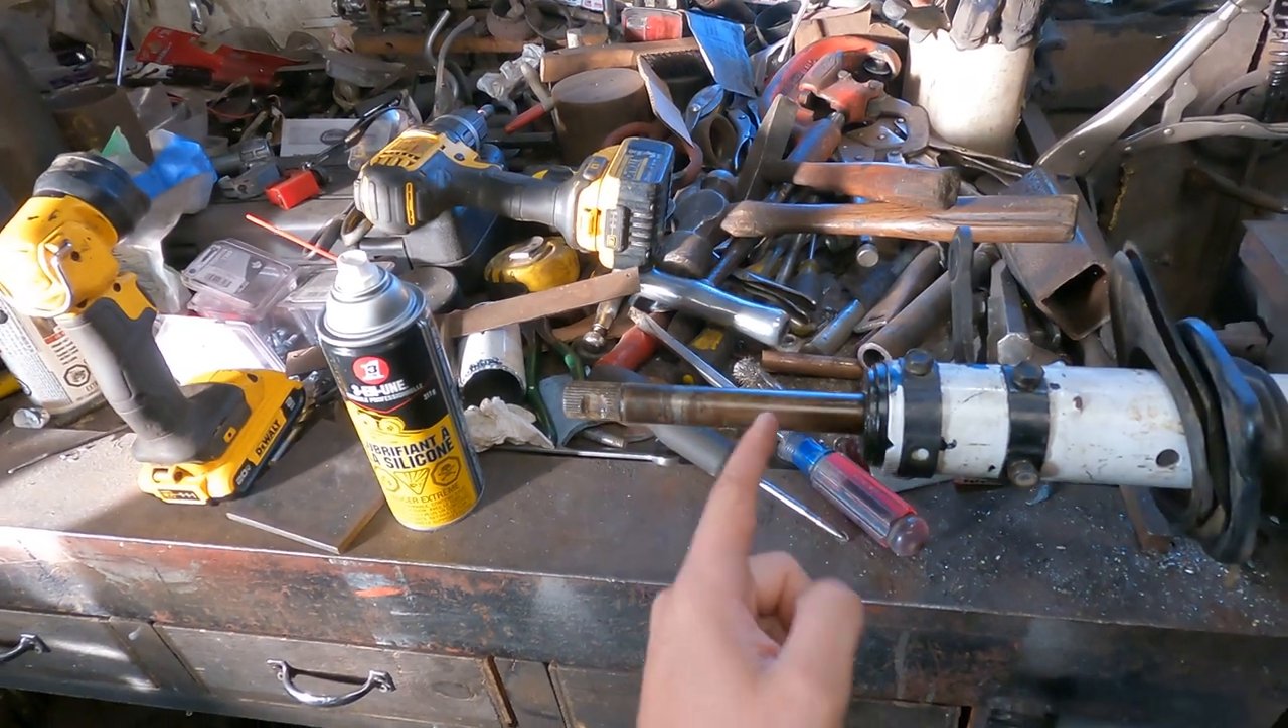So, now you can see how much shaft we actually have hanging off the bottom.